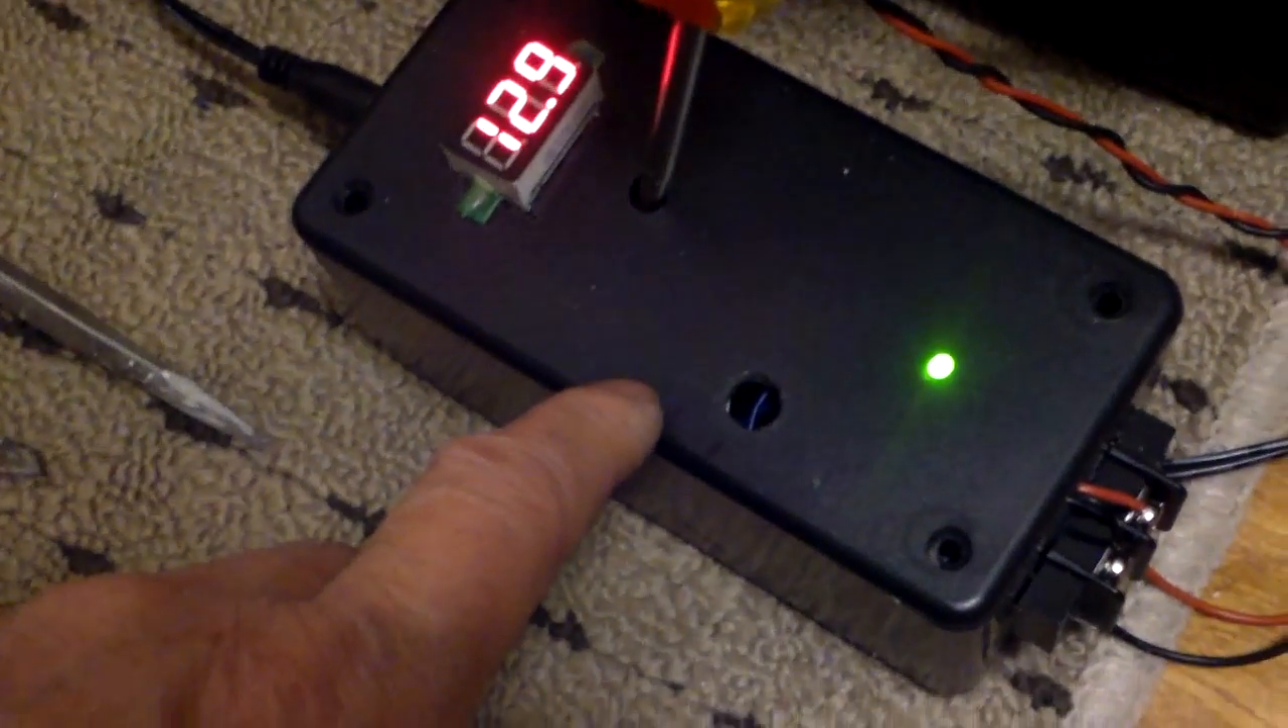All right I just finished putting this circuit board inside the project box here and I mounted the digital voltmeter and the LED and terminal block here and now I'm just making some final adjustments.